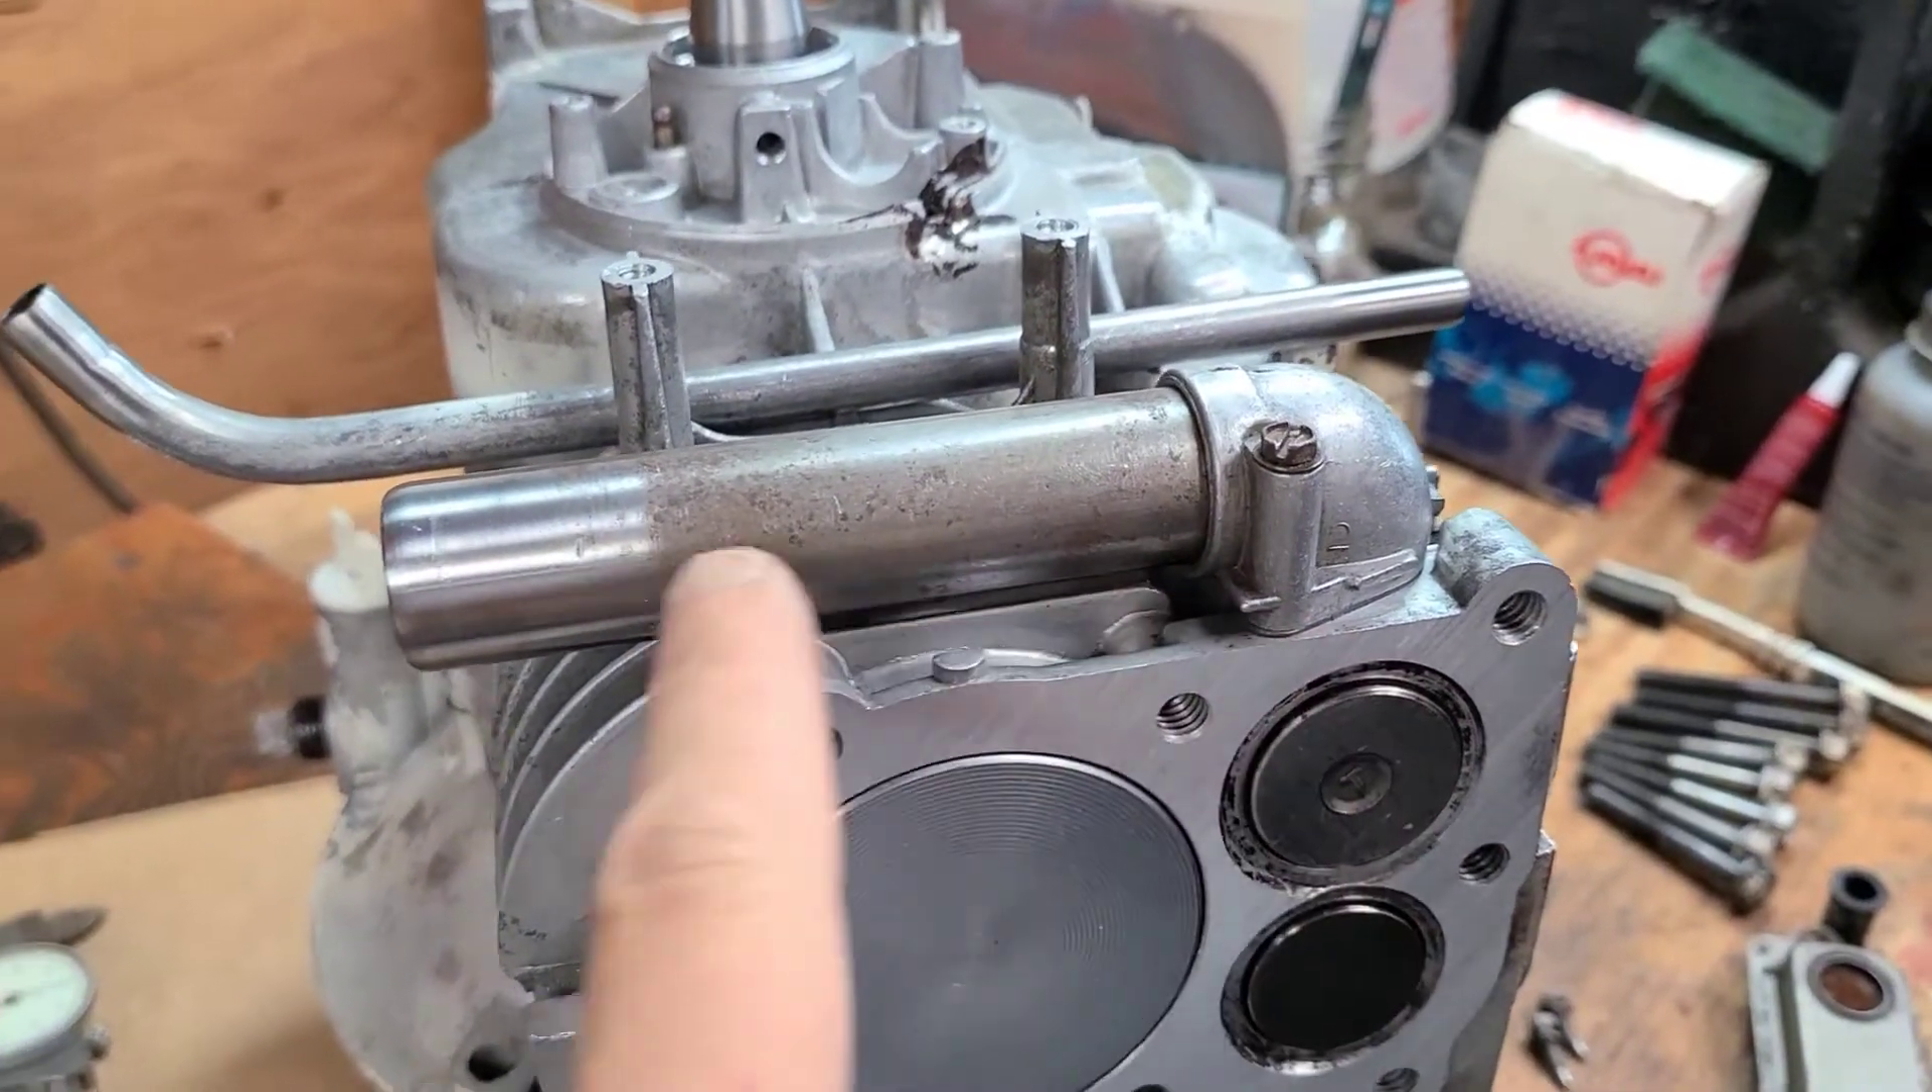With the carburetor pretty much all set to go i went ahead and installed the intake tube.